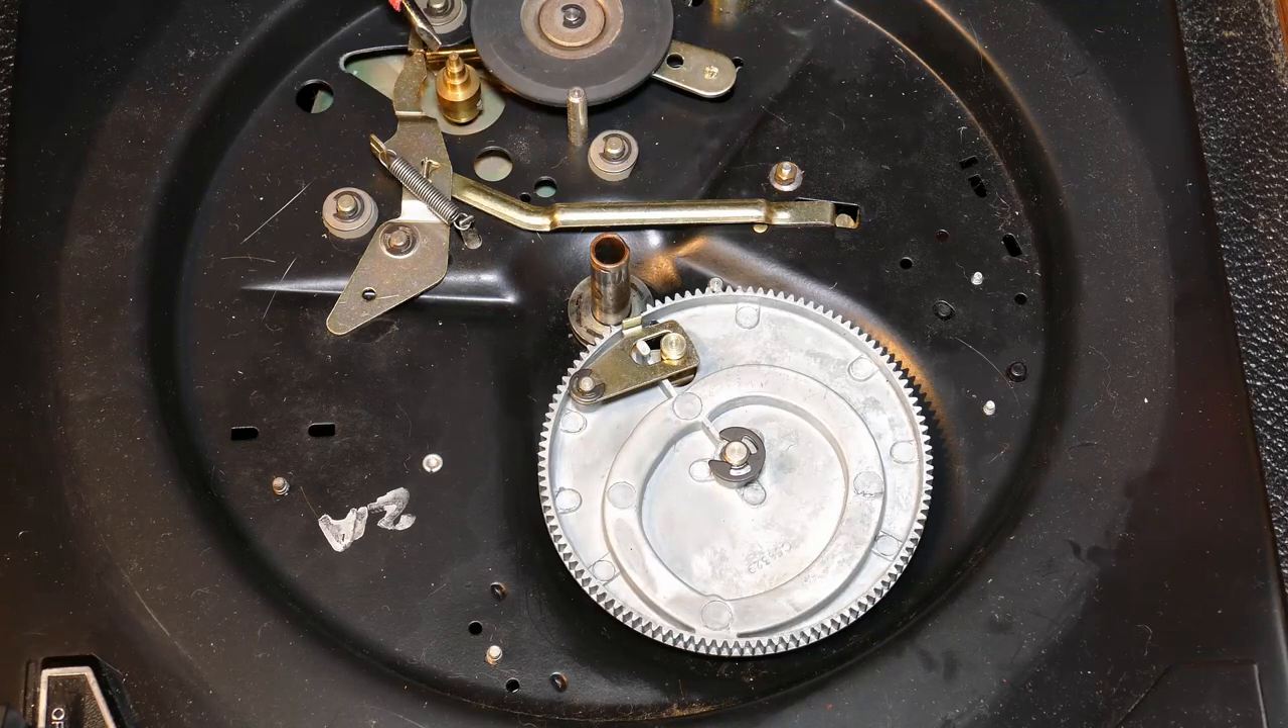With the platter out of the way we can see all of the upper deck mechanics.